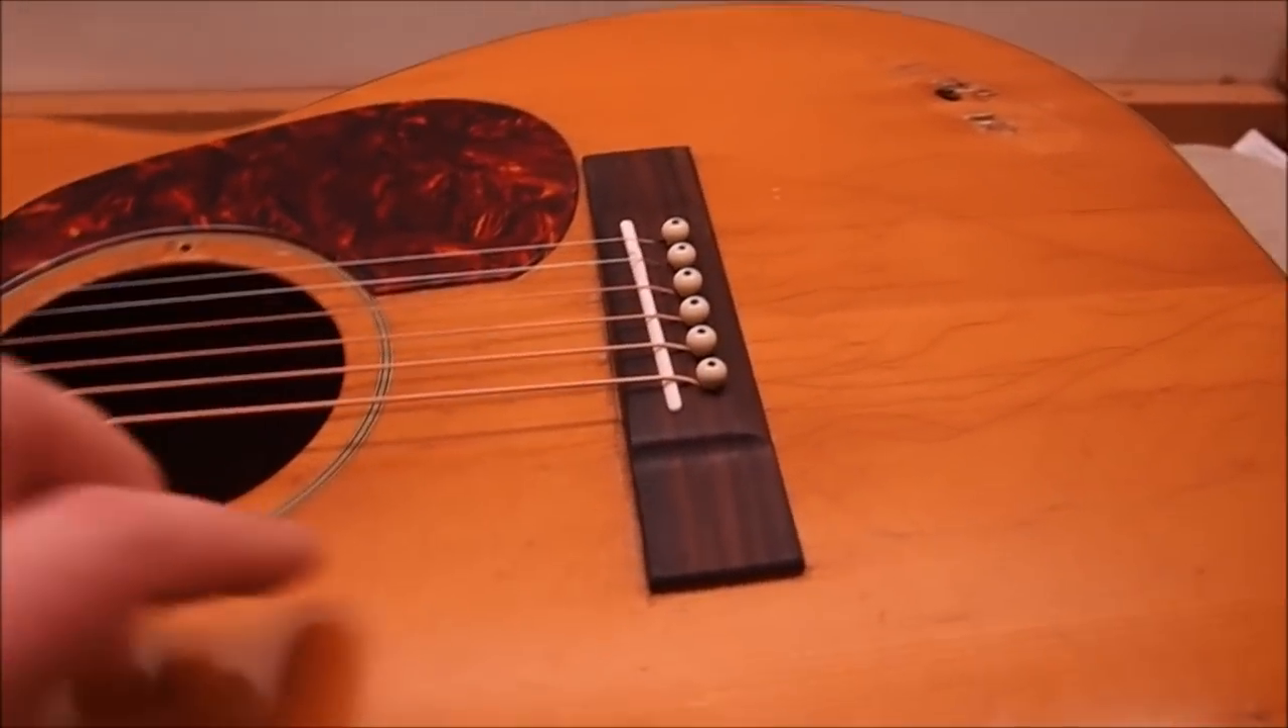Okay we got some strings on. I went with the light gauge strings this time.